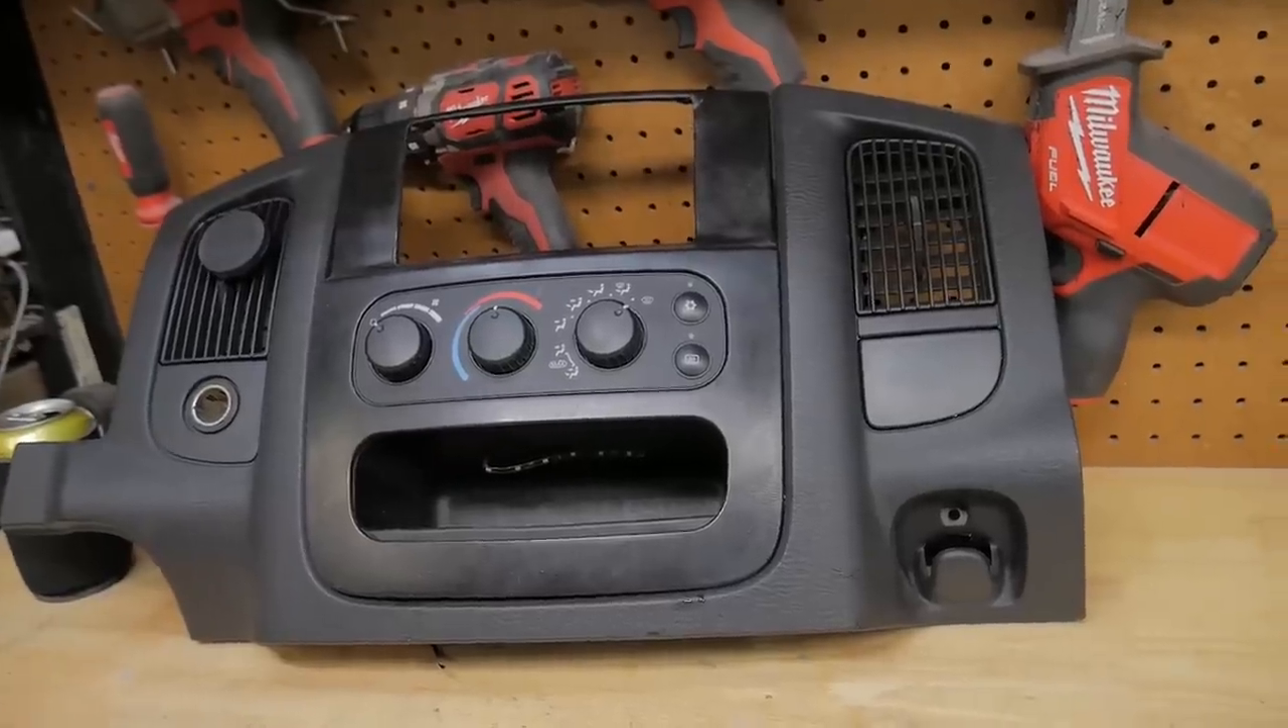All right, guys, so that's the bezel removed.